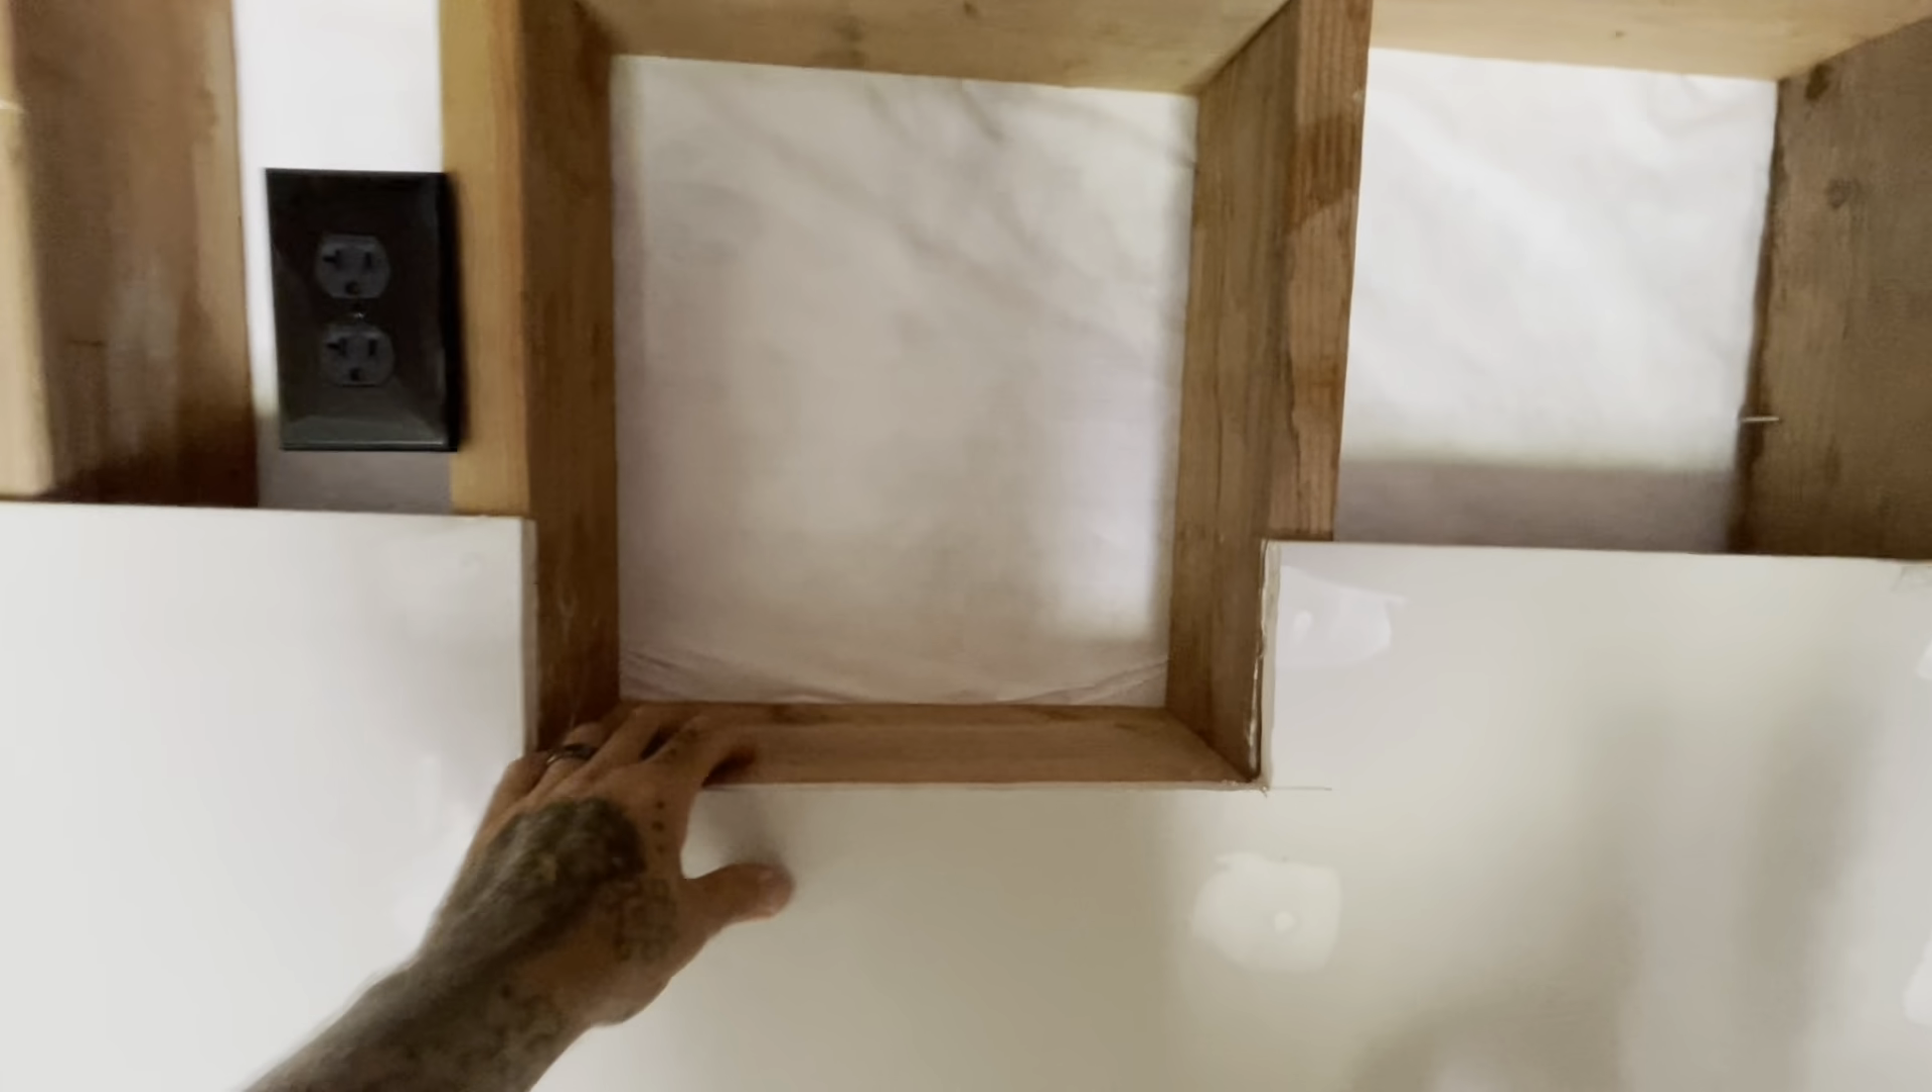So, I have my box framed out.